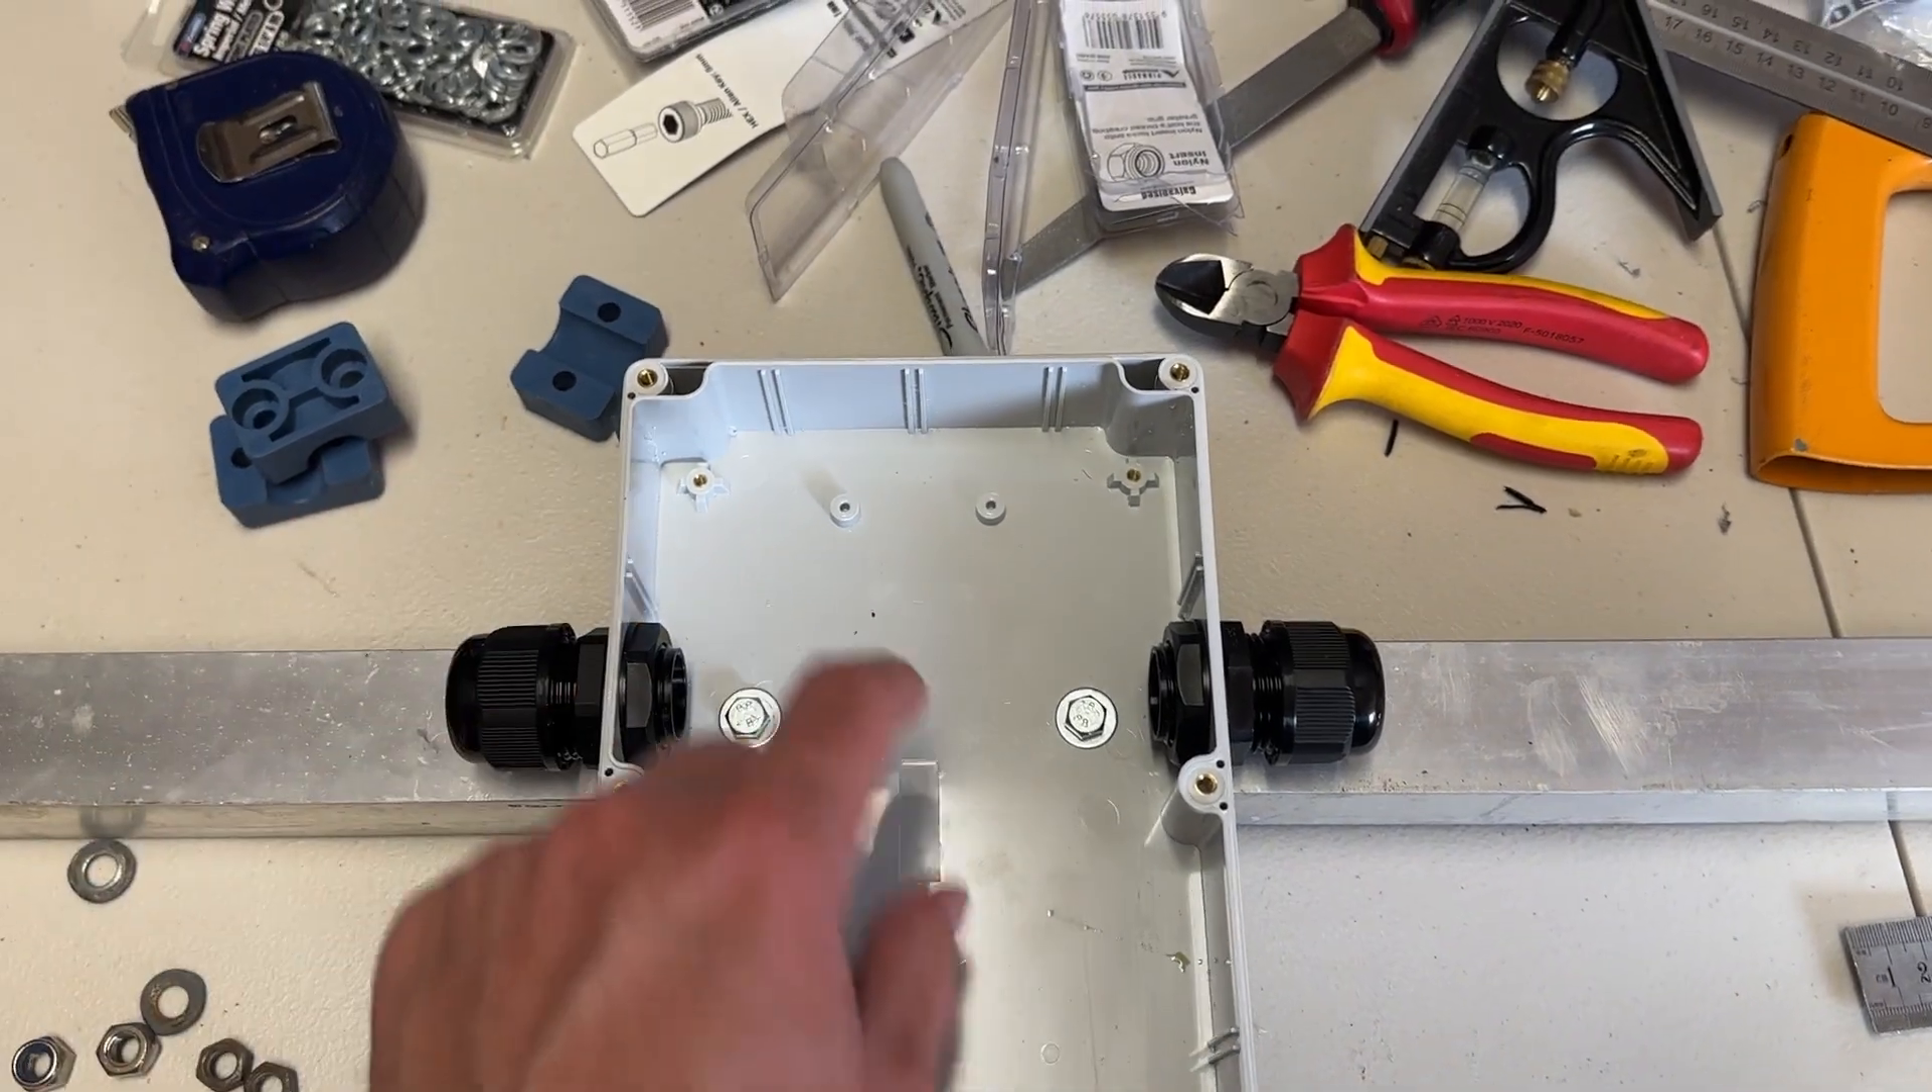I've mounted this box this is a weatherproof box which I've bolted here to the aluminum tubing.